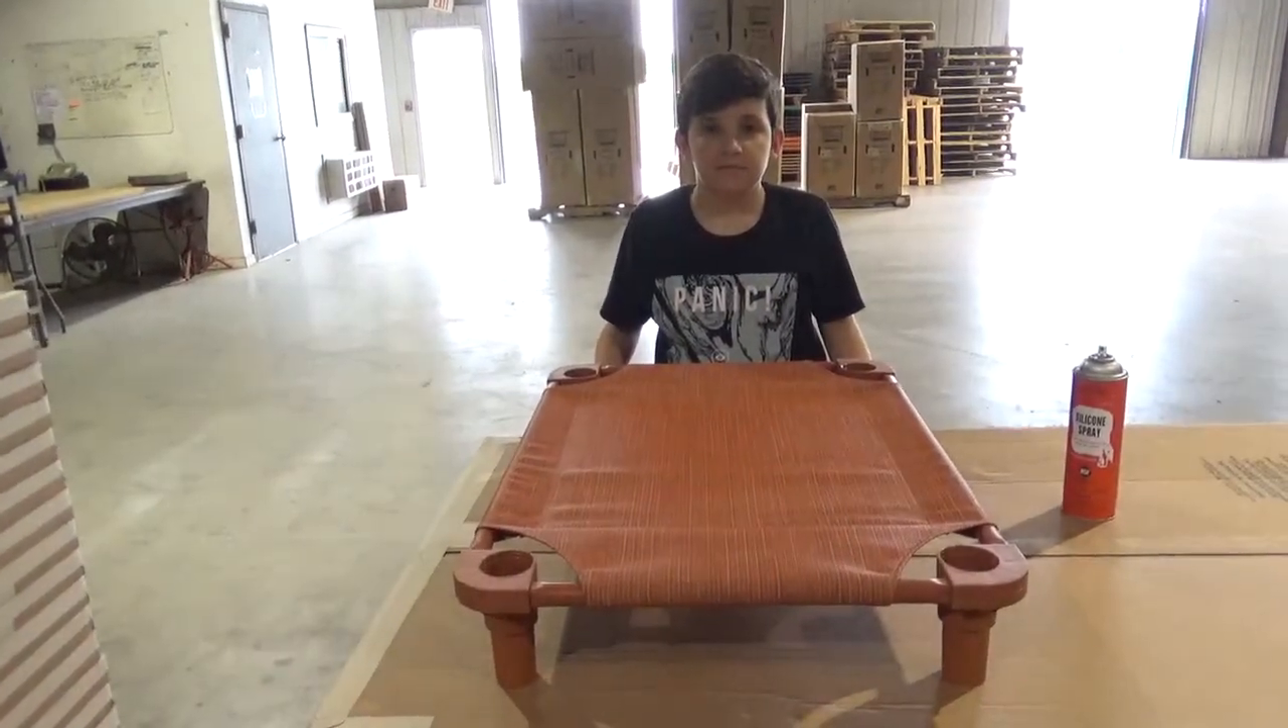You've assembled your first pet cot.